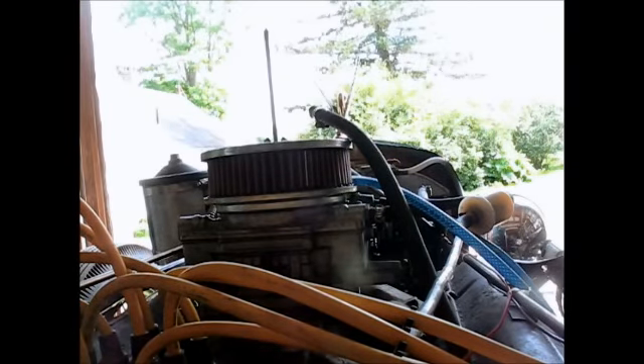You may notice too I've got that K &N air filter back on here.